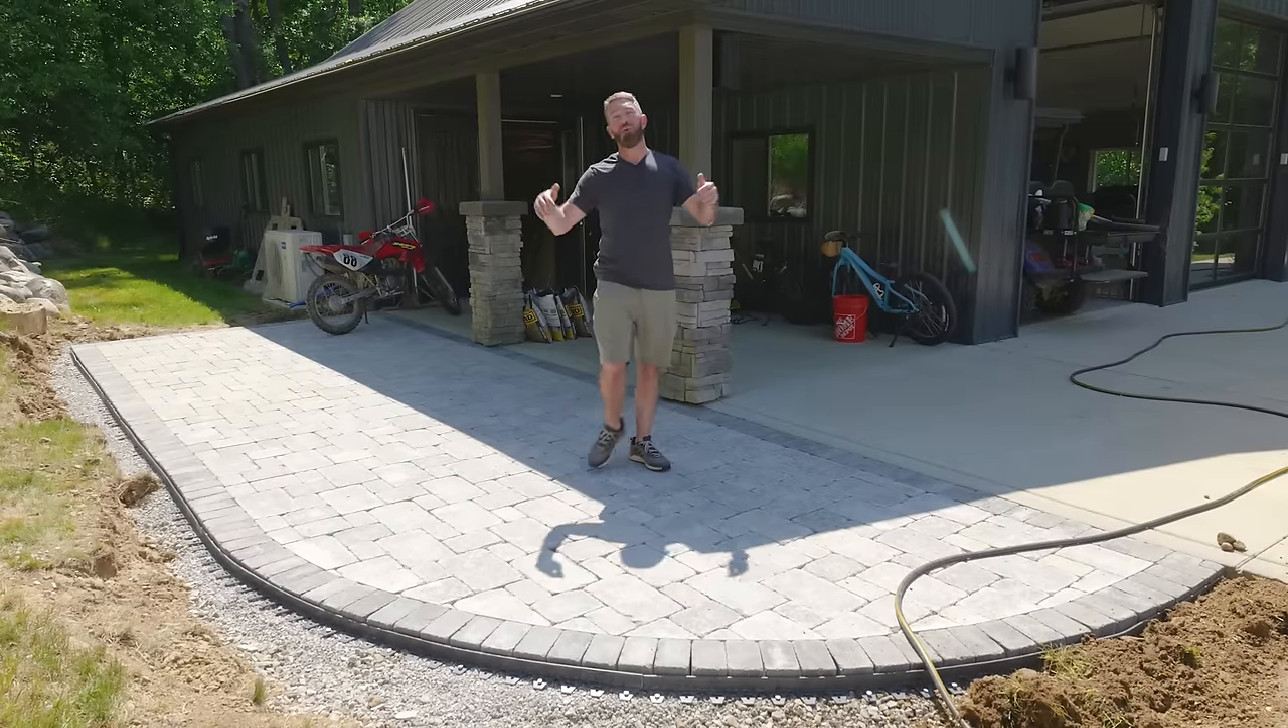Okay so we got all of our pavers down, we got our border cut, we got our soldier course in and then we went ahead and we installed the paver edging with some 10-inch spikes into the ground.